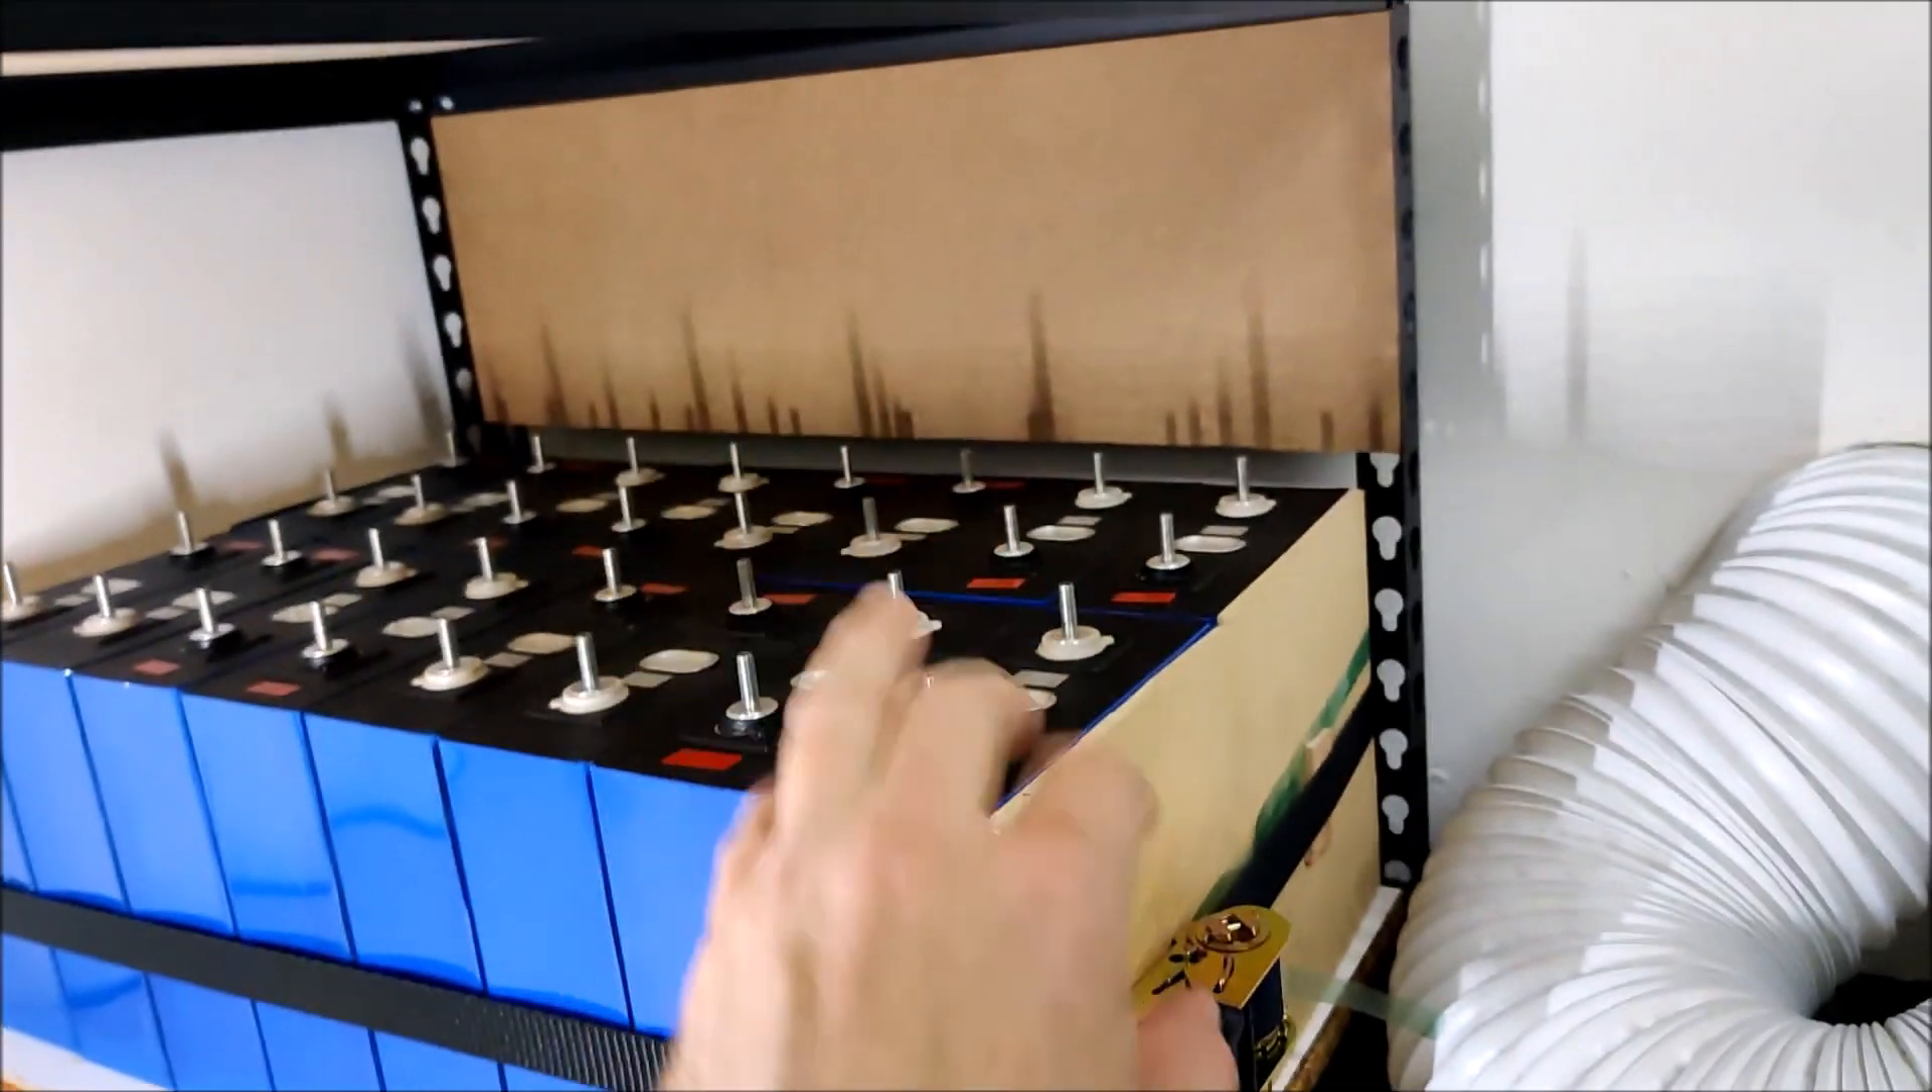And then I have mounted a board at the back here and that board is where the BMS, balance wires, other stuff will go.